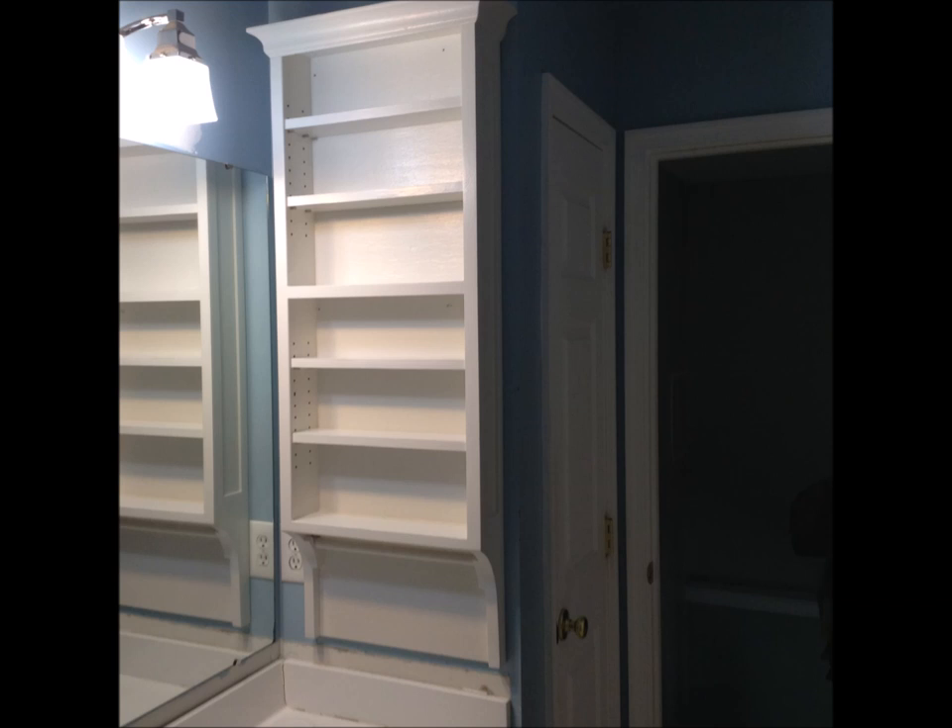That is the medicine cabinet mounted on the wall.